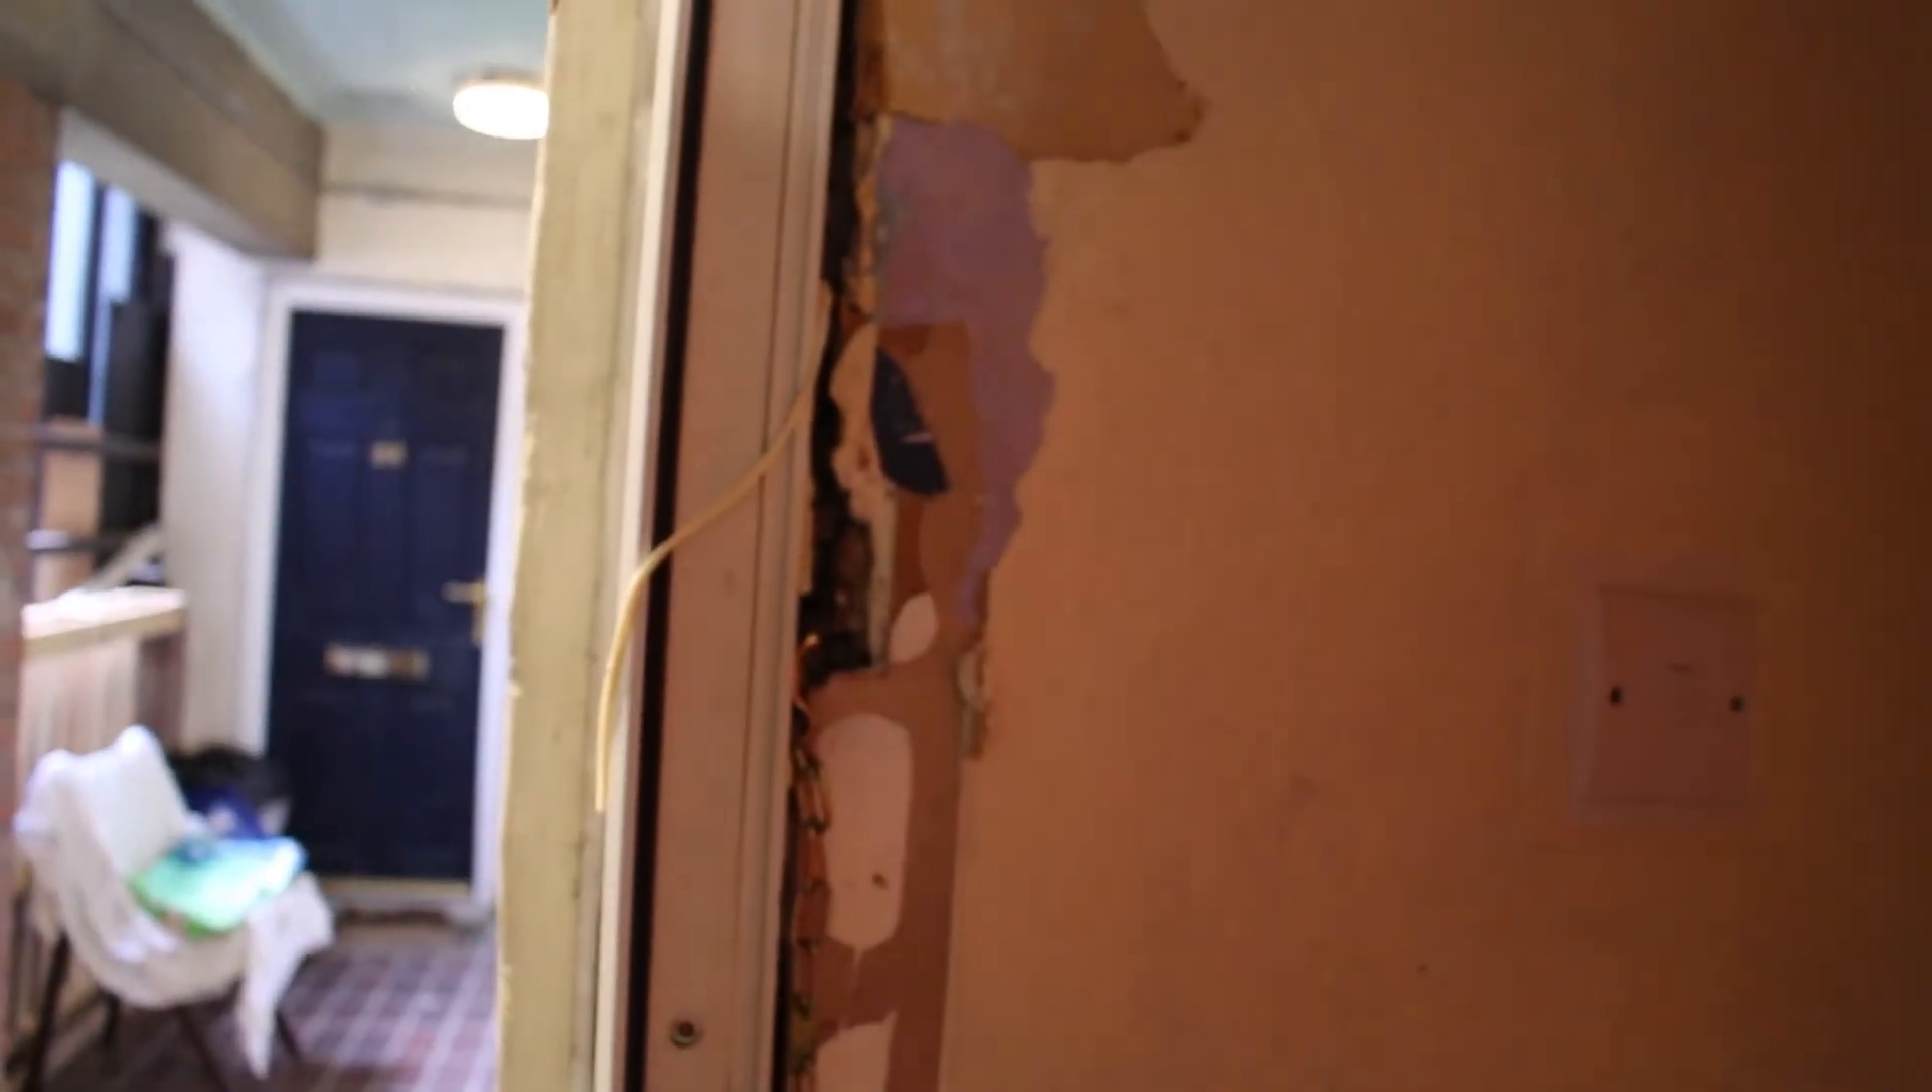So a major concern here, the opening for the frame has not been backfilled so we've got a clear gap between the frame and the opening of between 10mm and 40mm, 50mm which should be adequately filled.